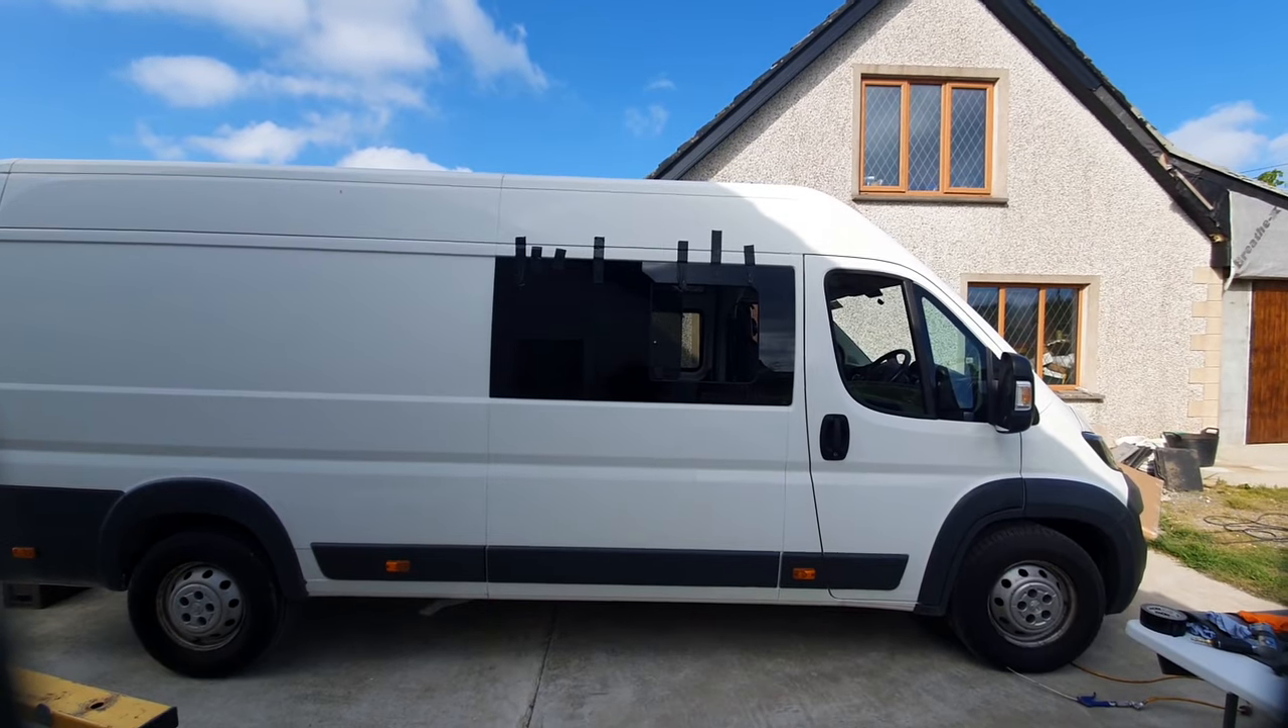We have the window now installed it's got the tape on it.